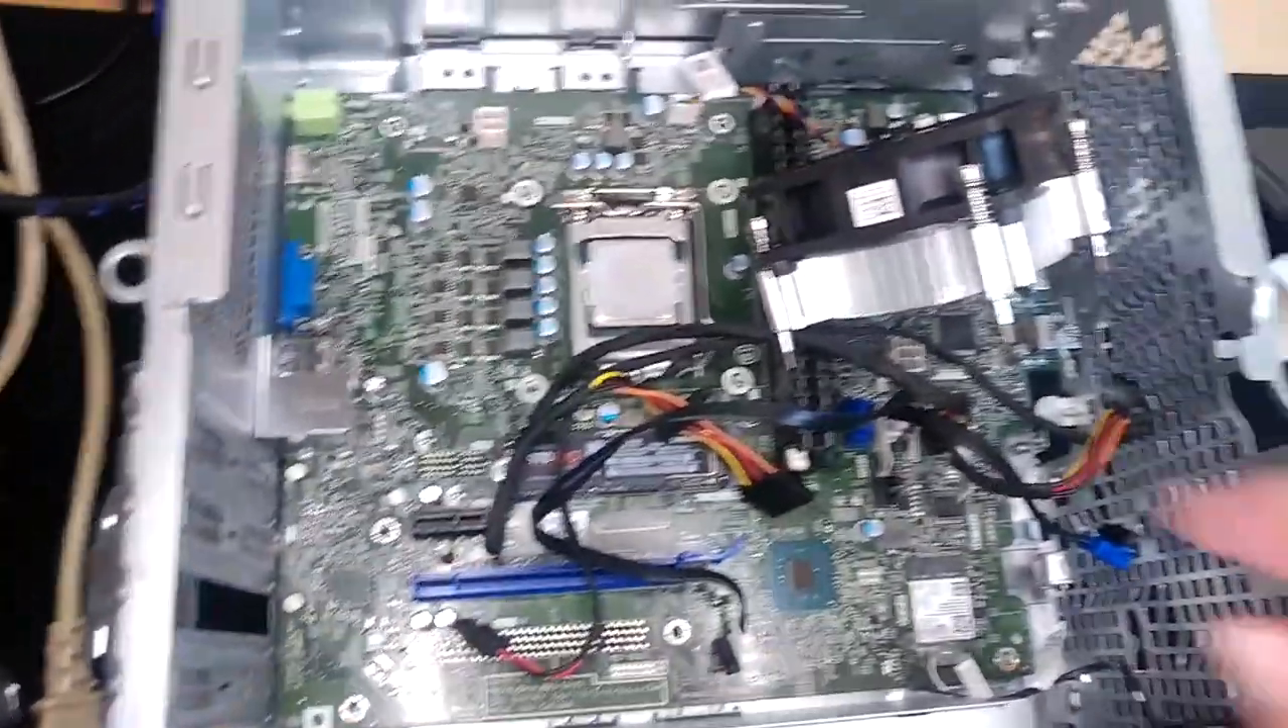I did, as you can see, remove the CPU cooler.